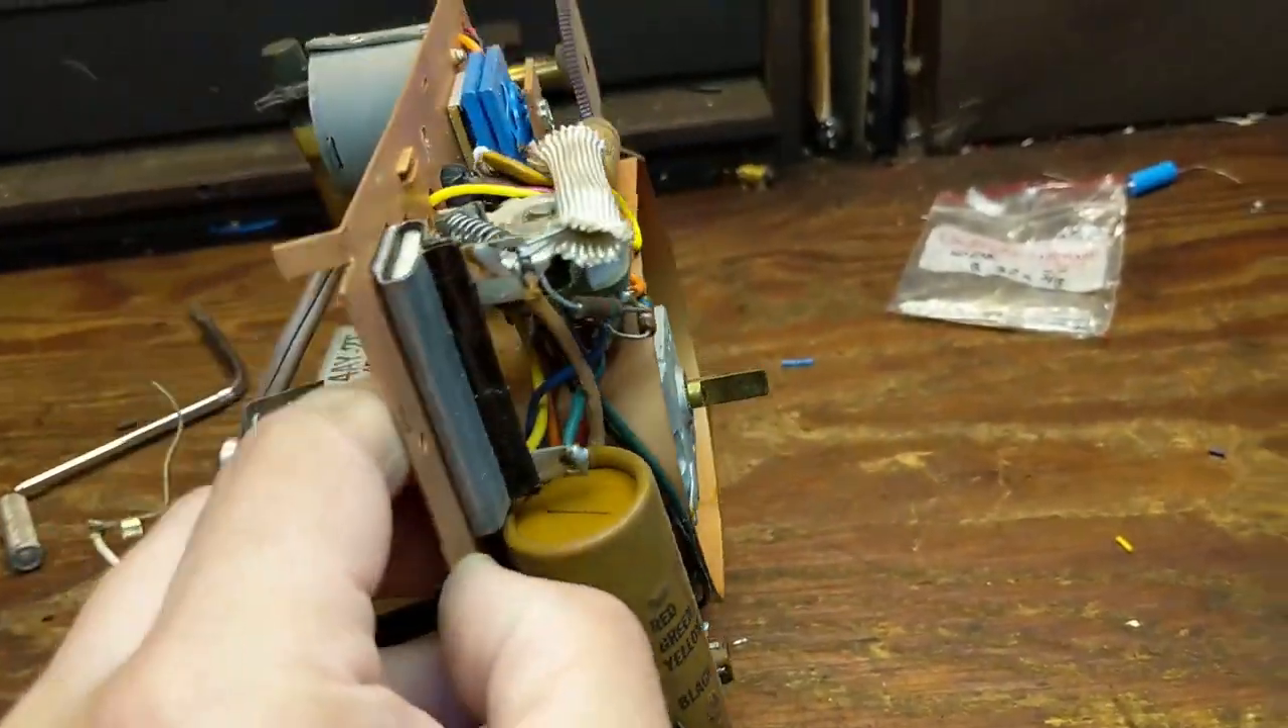Alright, well, I've got the, uh, chassis uninstalled.